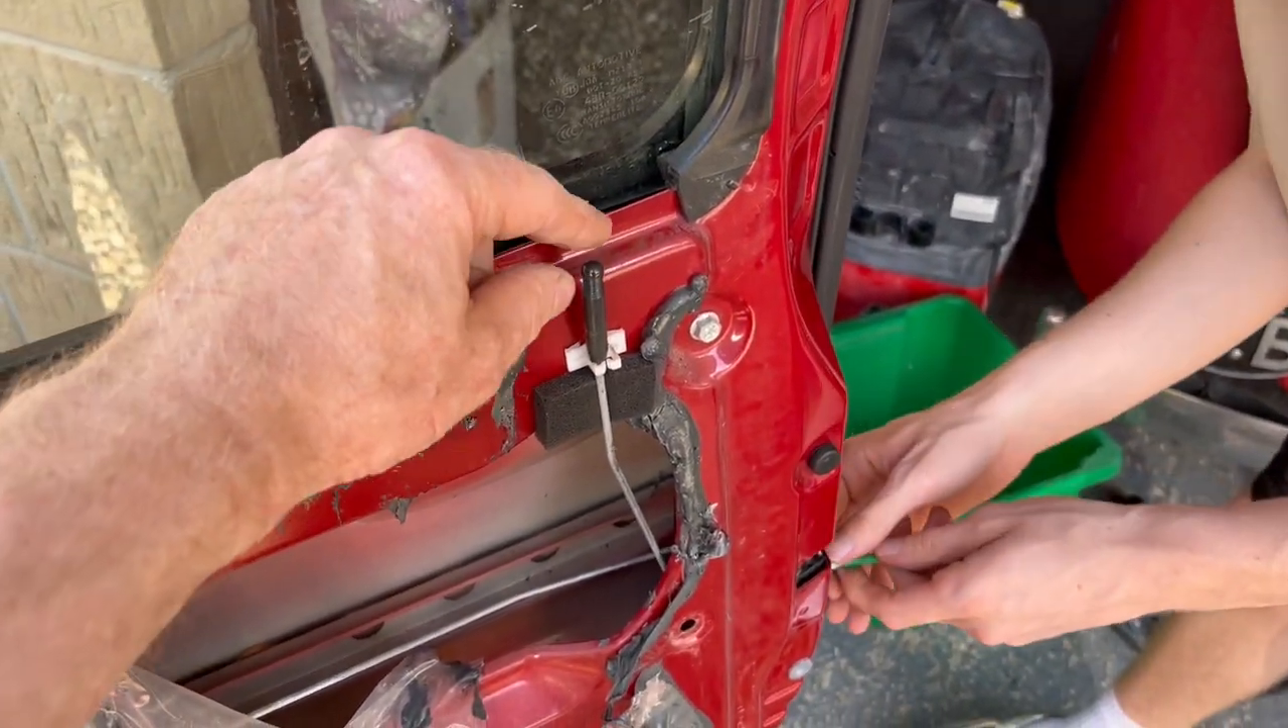We've got the door card off we've got the door open now.